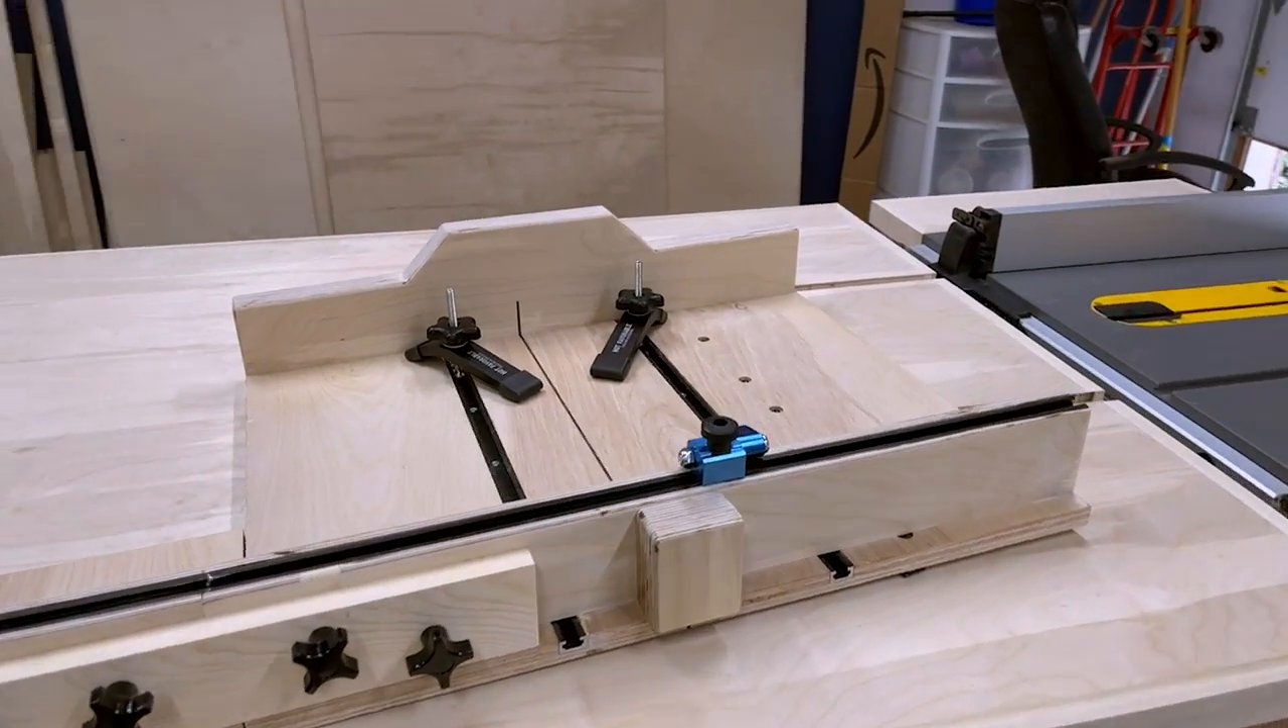And here's the finished piece complete with the stop block as well as those uh clamps that go into the t-track so I can keep things nice and secure when I'm using the sled.